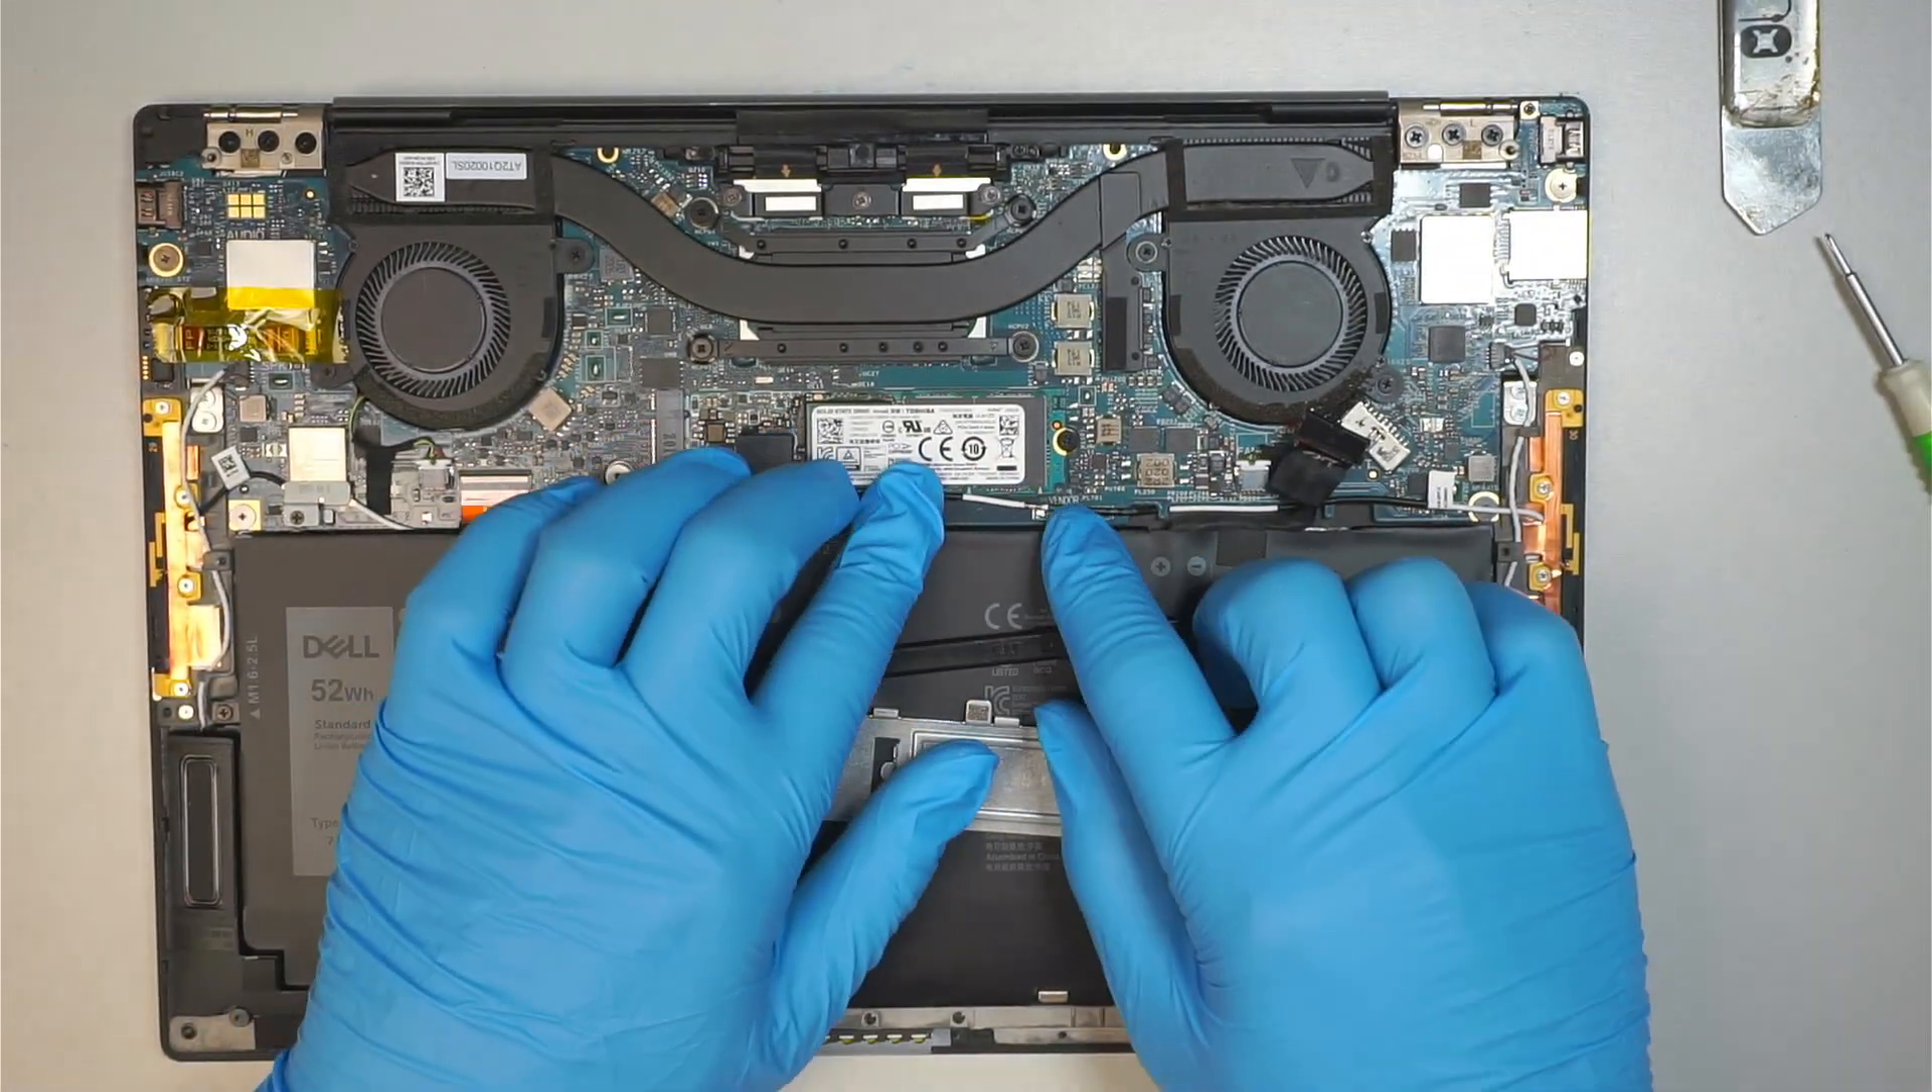All right, I have the hard drive install, which is ready to go.